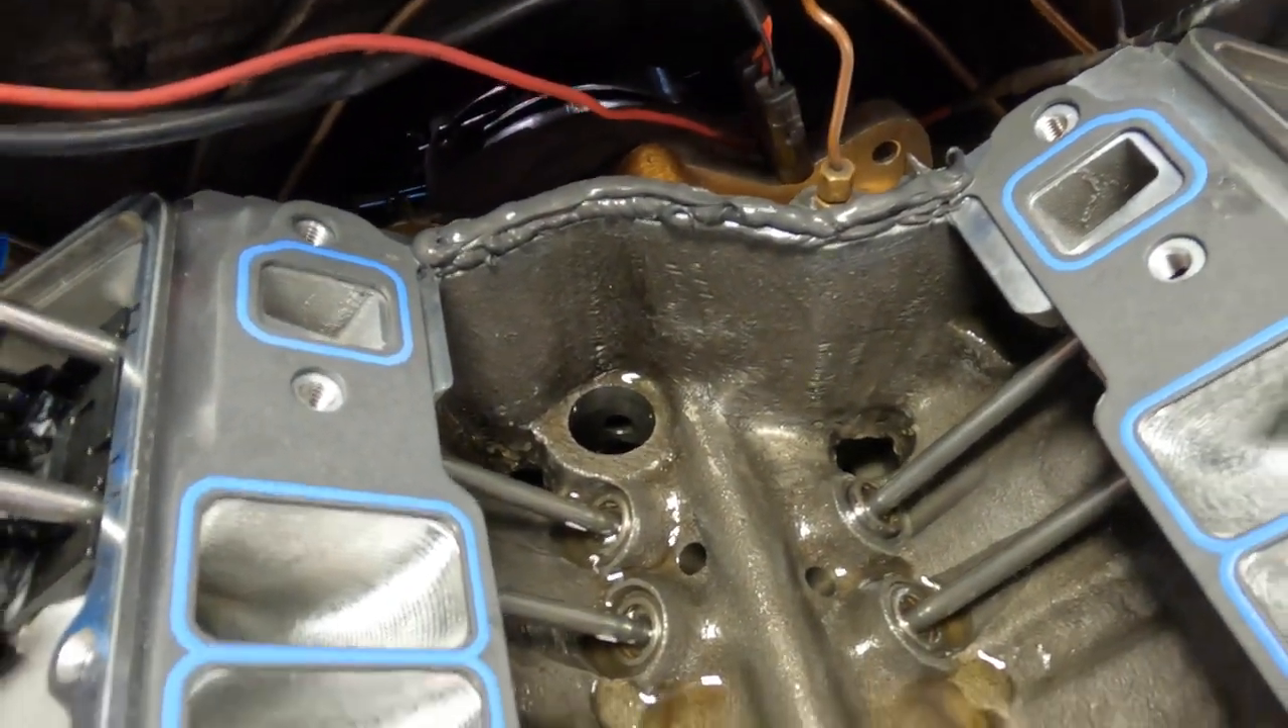All right, we've got the intake gaskets on, some big old holes in them suckers, and we've got the great wall of china of sealant right here, front and back.